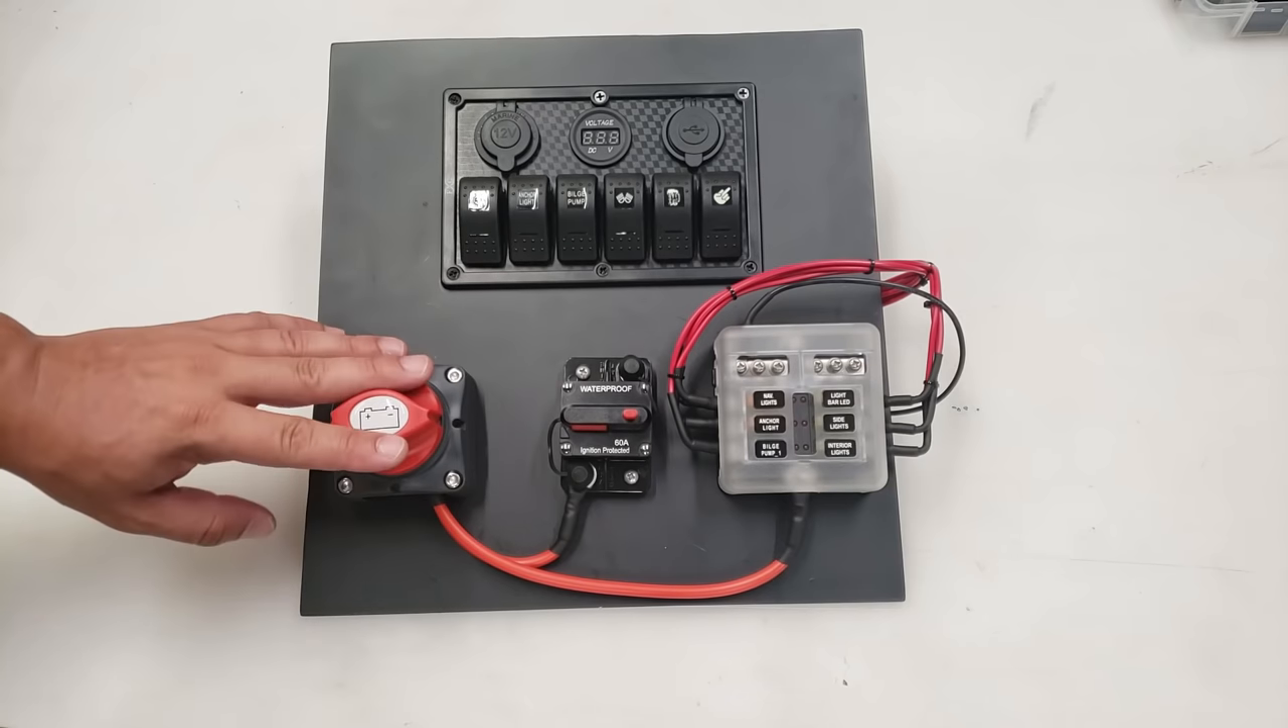I just used an angle grinder so that I could put my switch panel in, and now everything is screwed down to this aluminum panel.